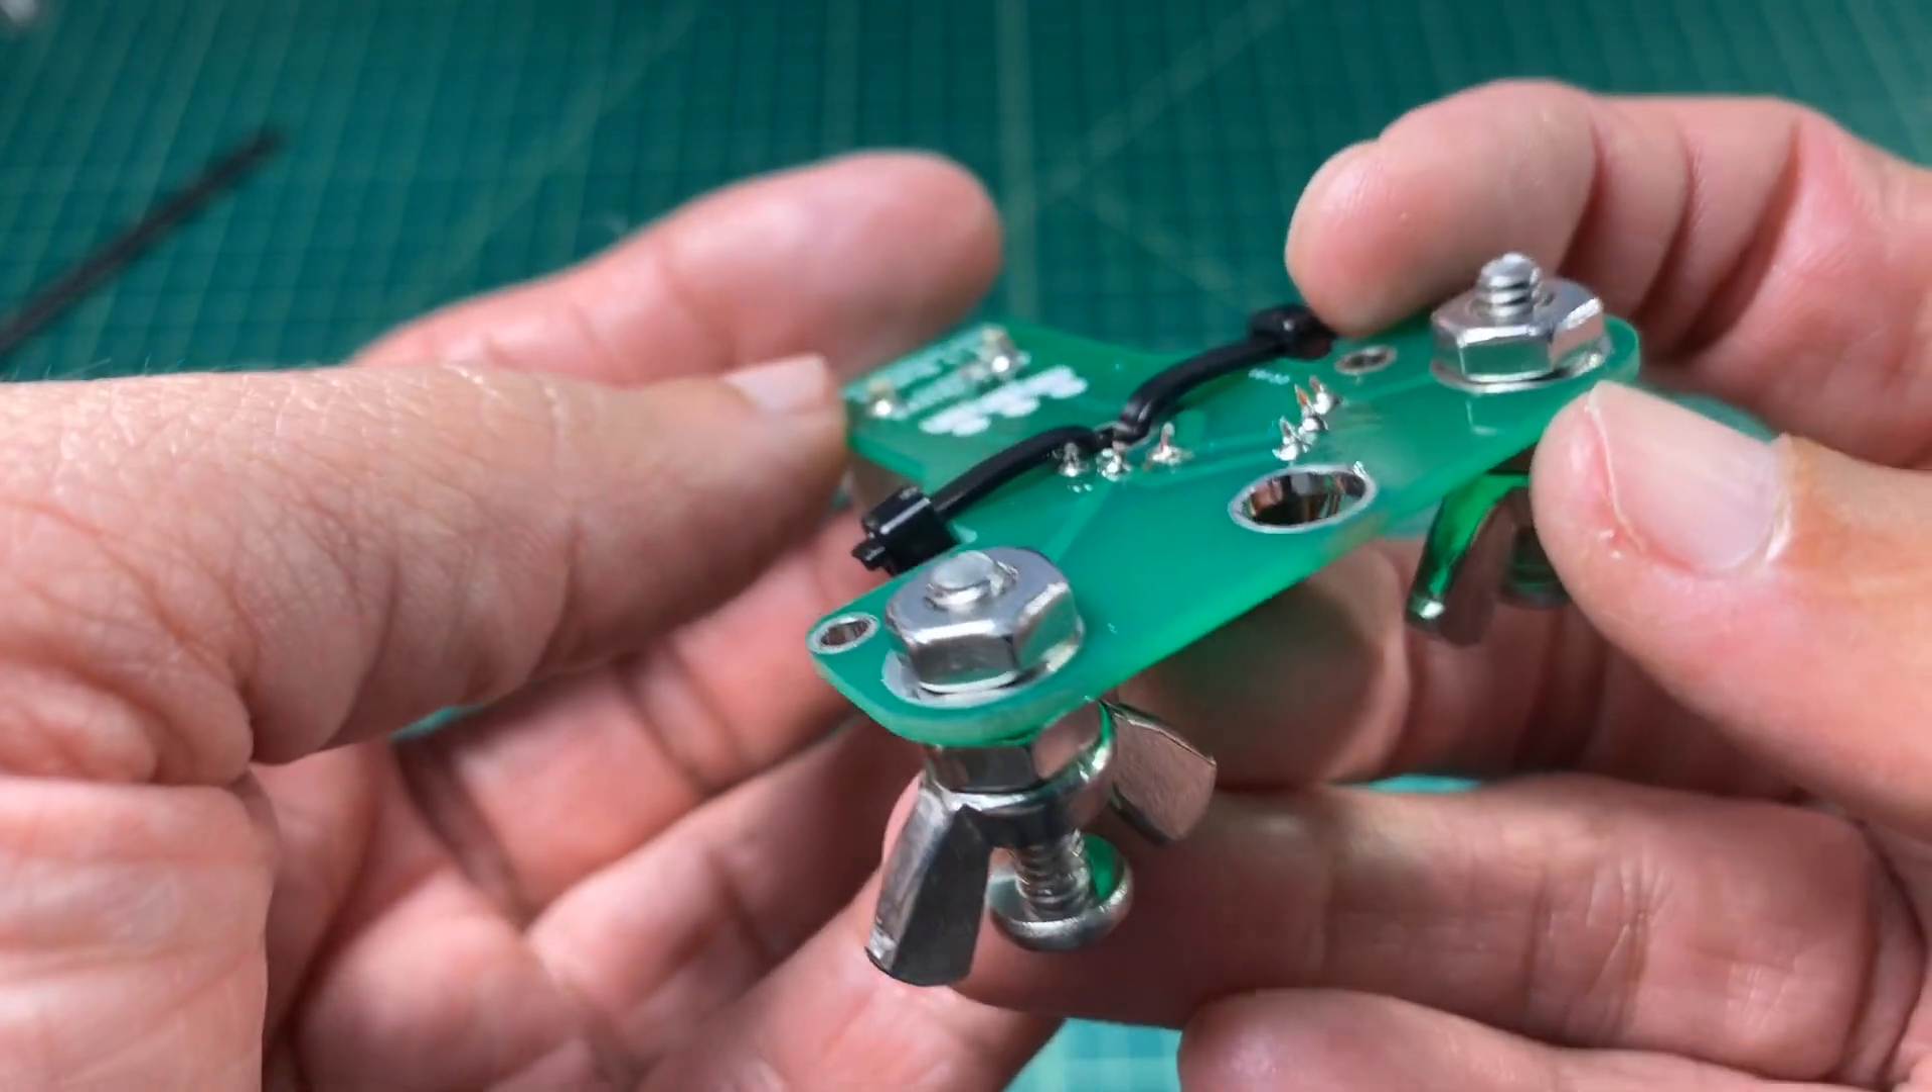And then we mounted the bolts and the wing nuts on there.